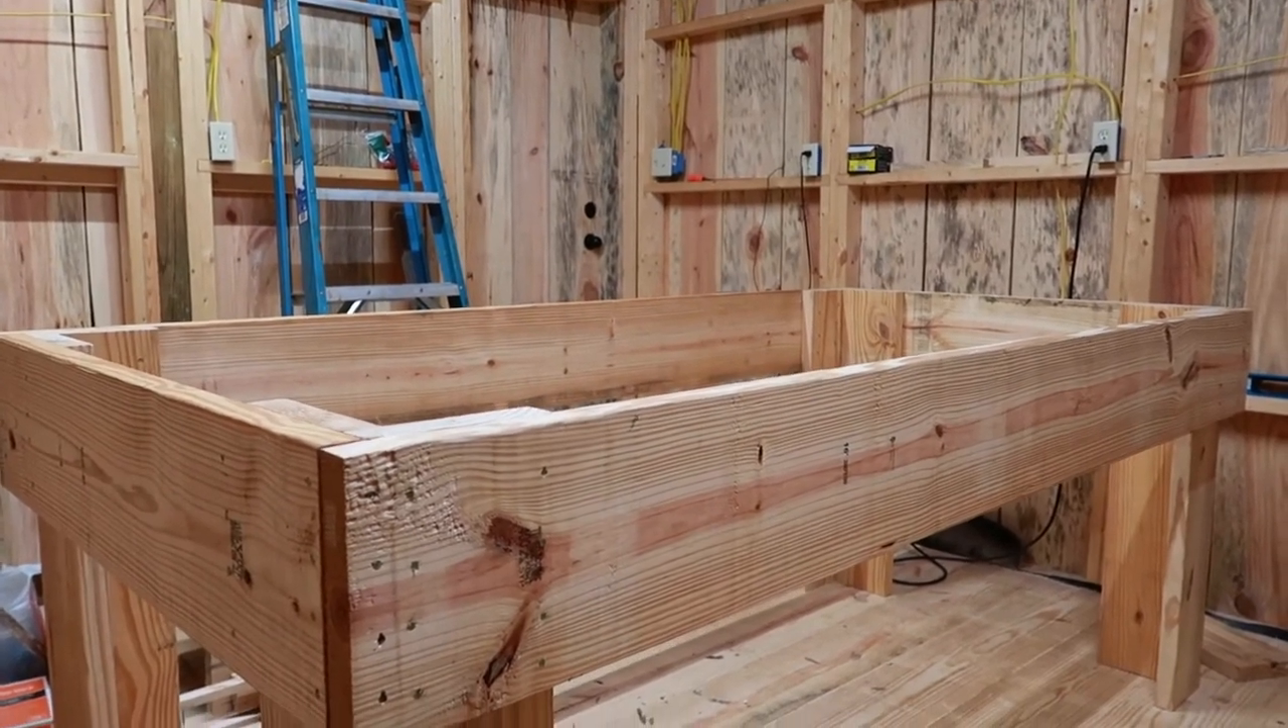I just want to show you what my shop table is looking like right now. I've got it all framed out. Still got to do some supports all in between on top there.